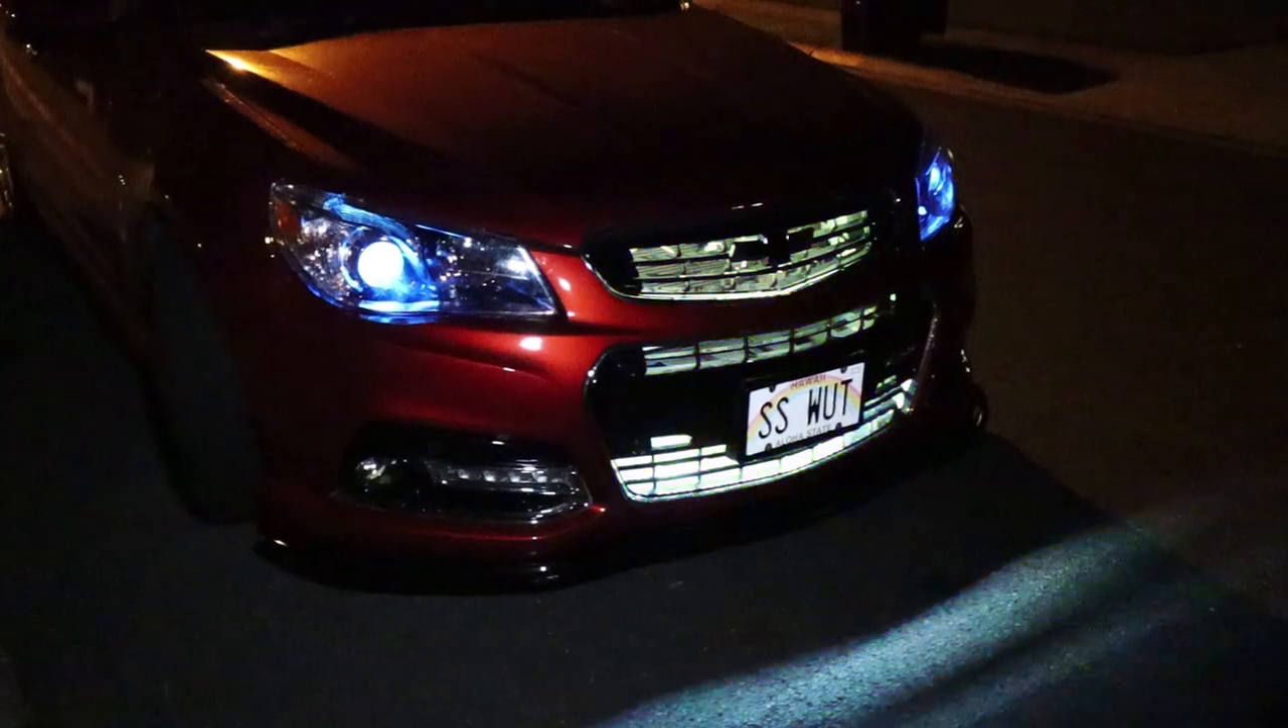It's completed. Demon eyes and the grill lights all done. Op7 grill lights and then the diode dynamics demon eye set.